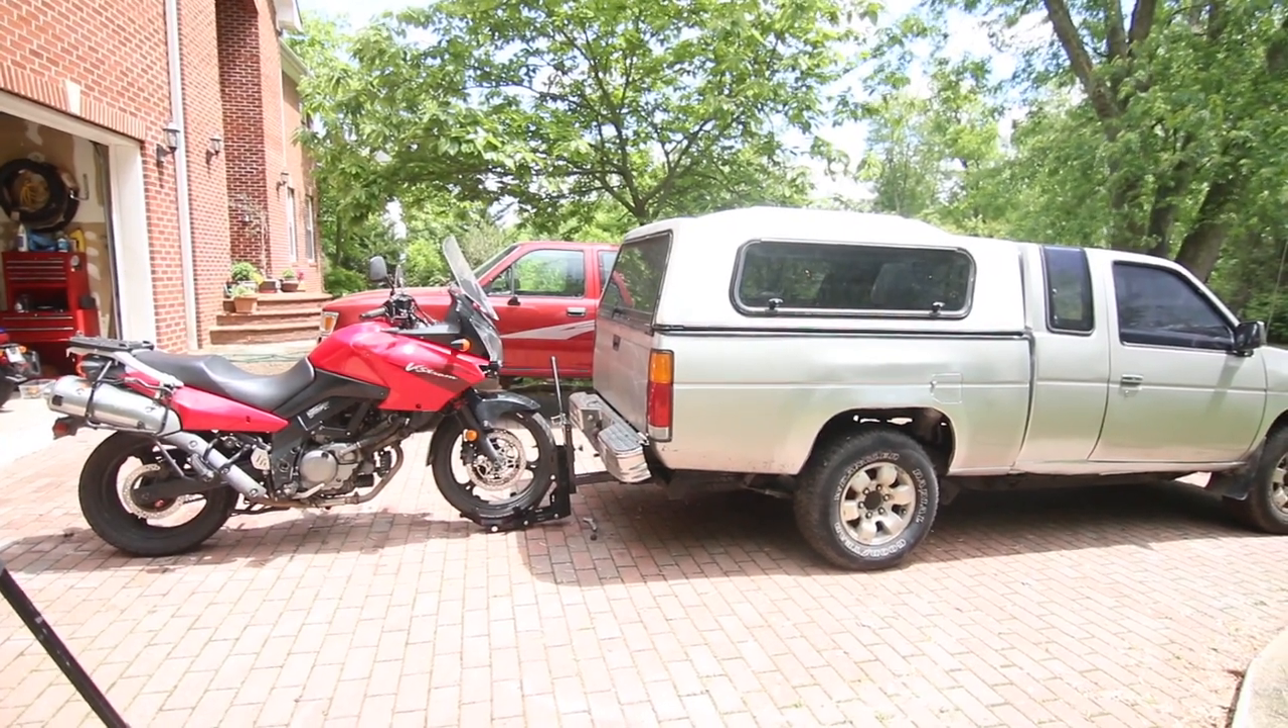I'm not strapped in. I haven't strapped the bike in.